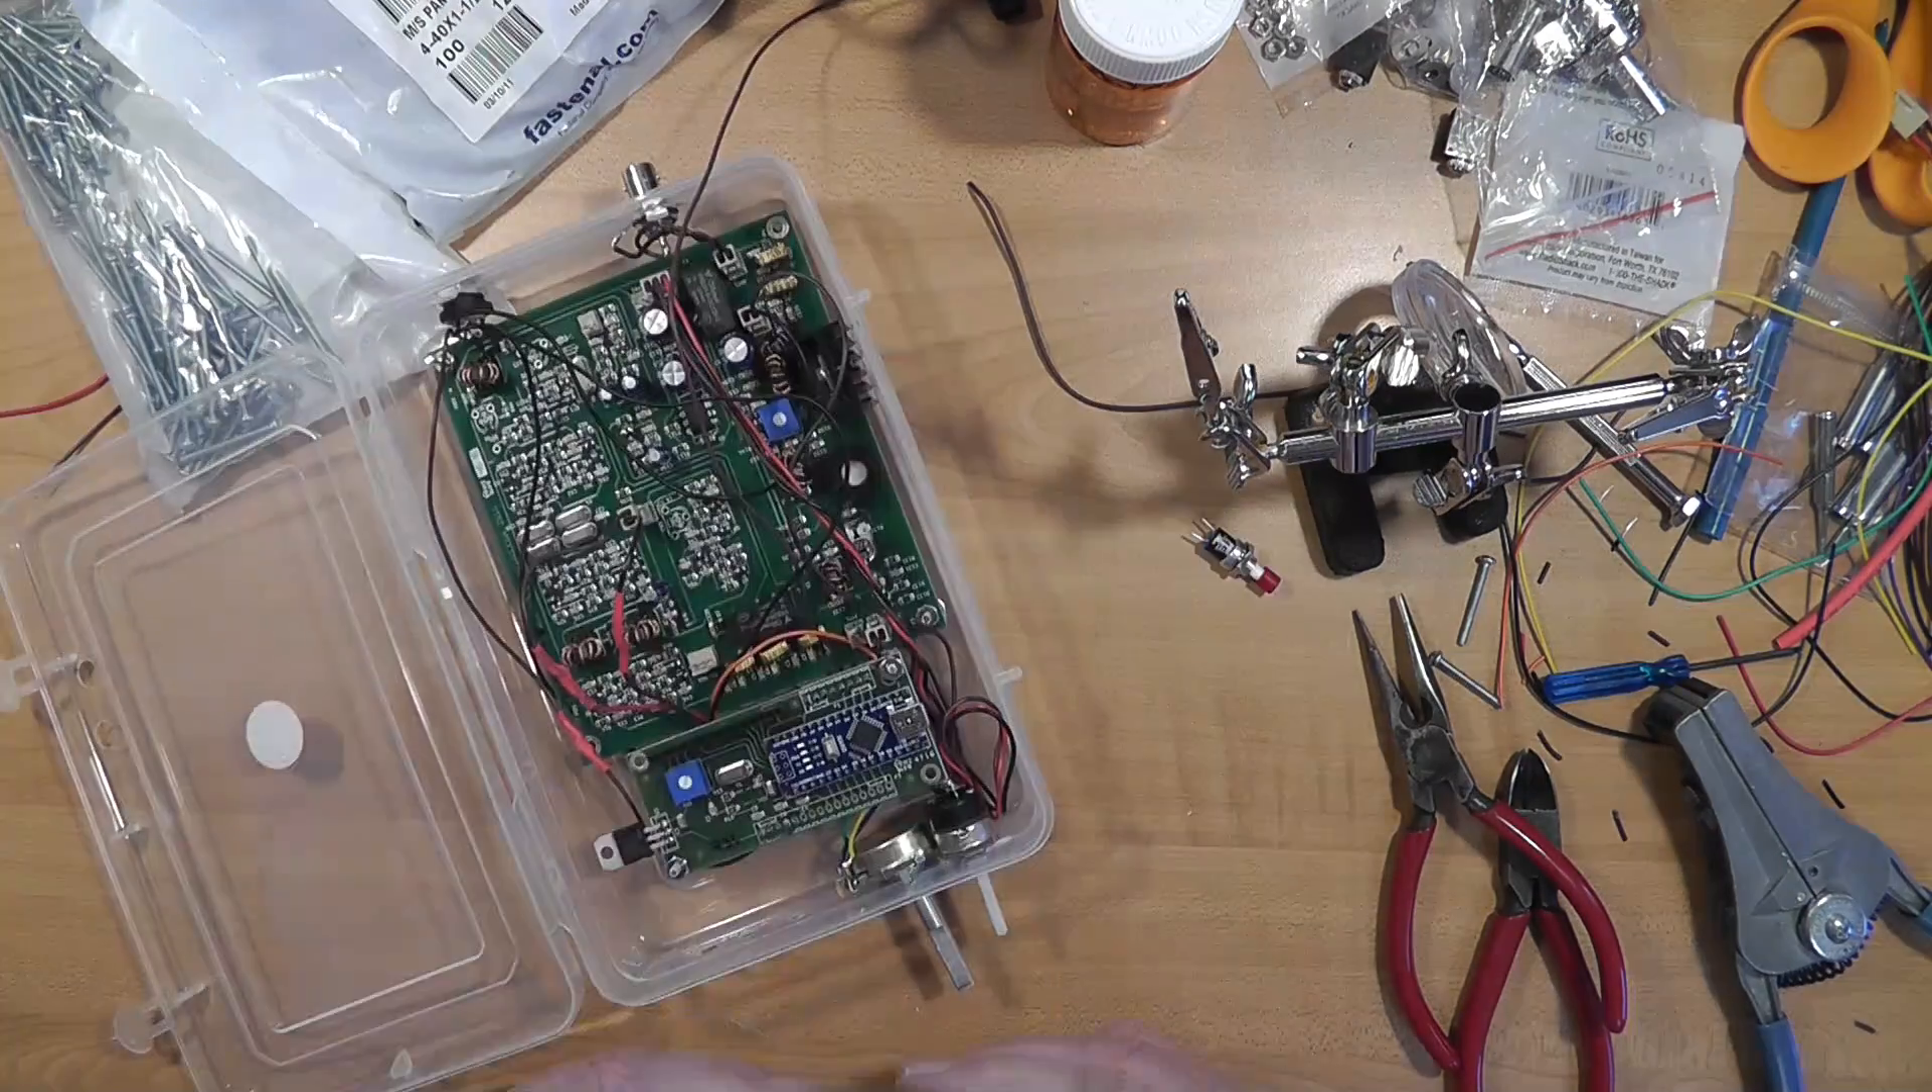And in goes the boards with the connections made.